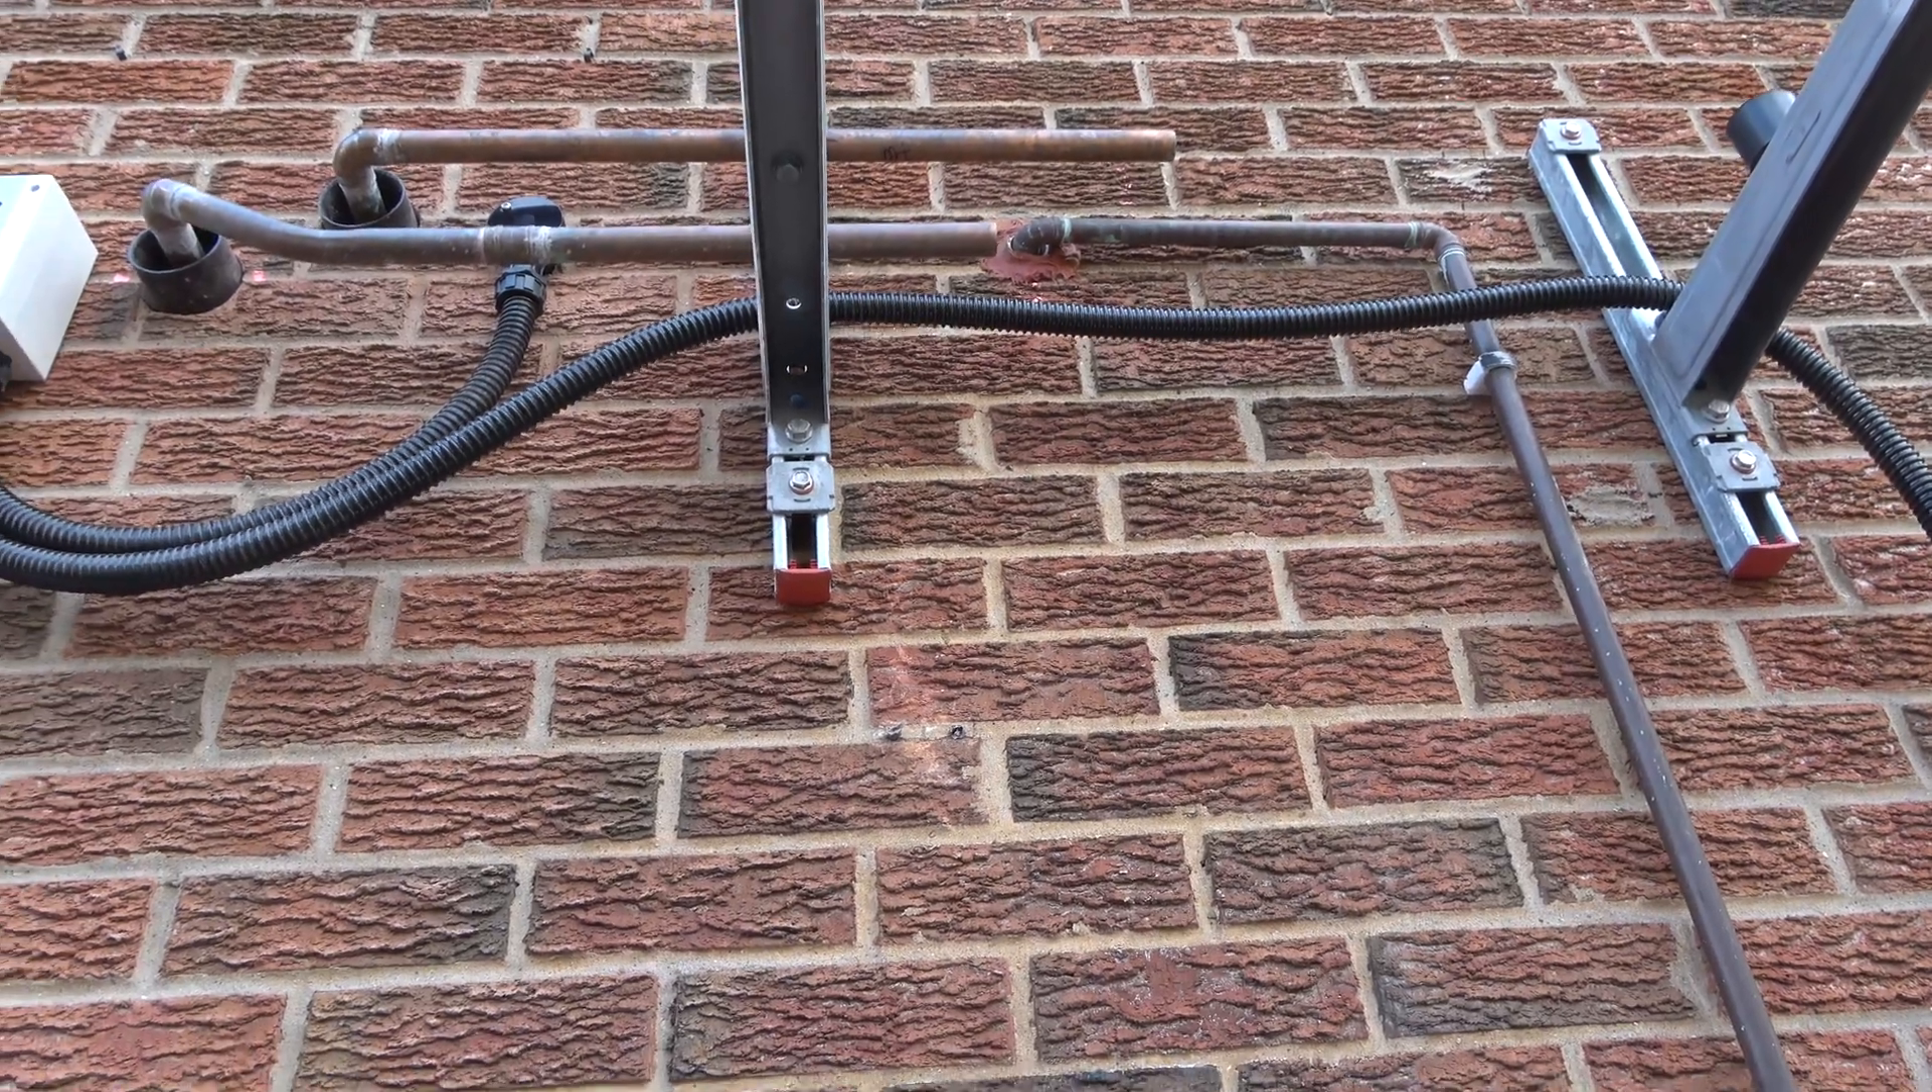We also have the flow return pipes. They're just waiting to be connected up.